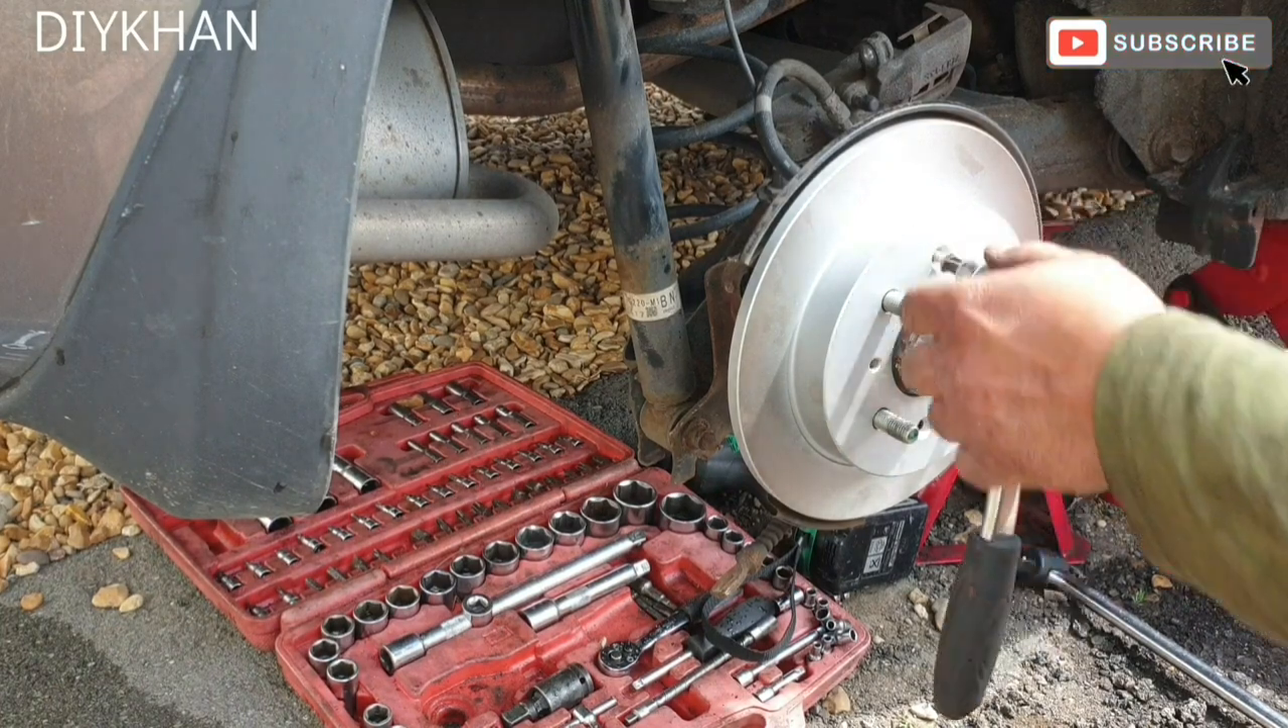That's the new disc in place.